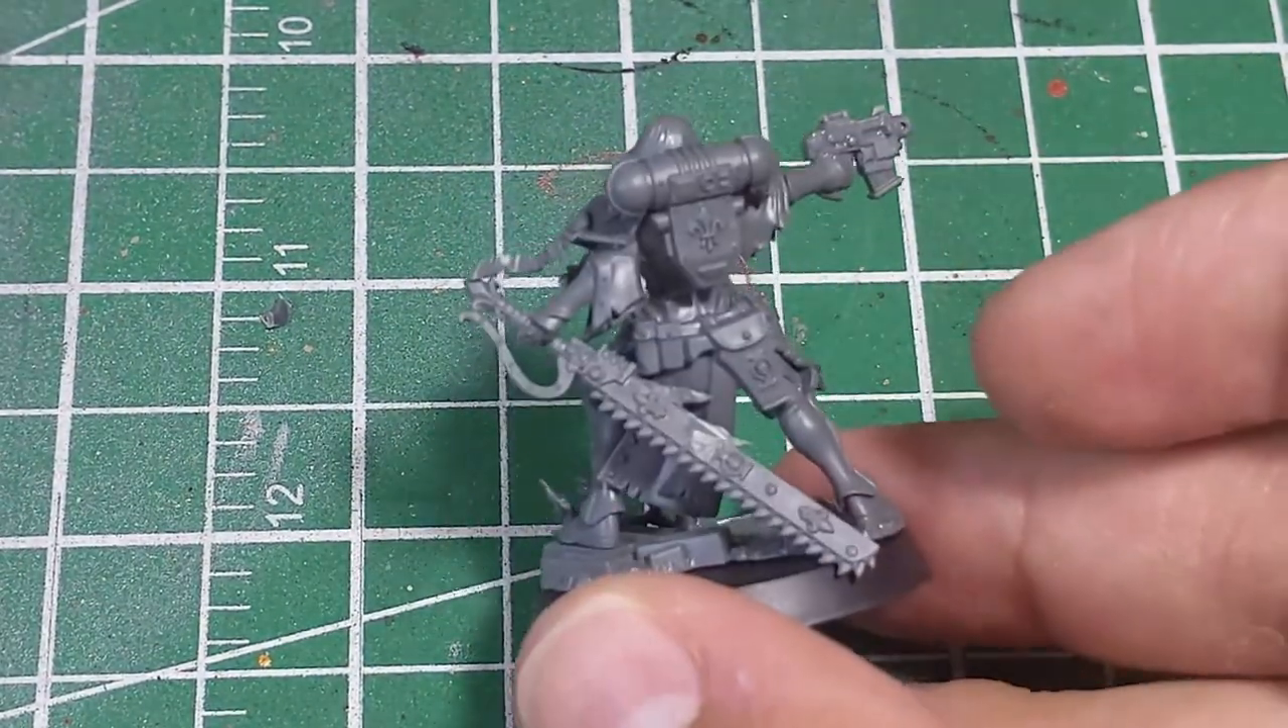The other thing i did is i gave her this beefy uh eviscerator from the repentia kit.